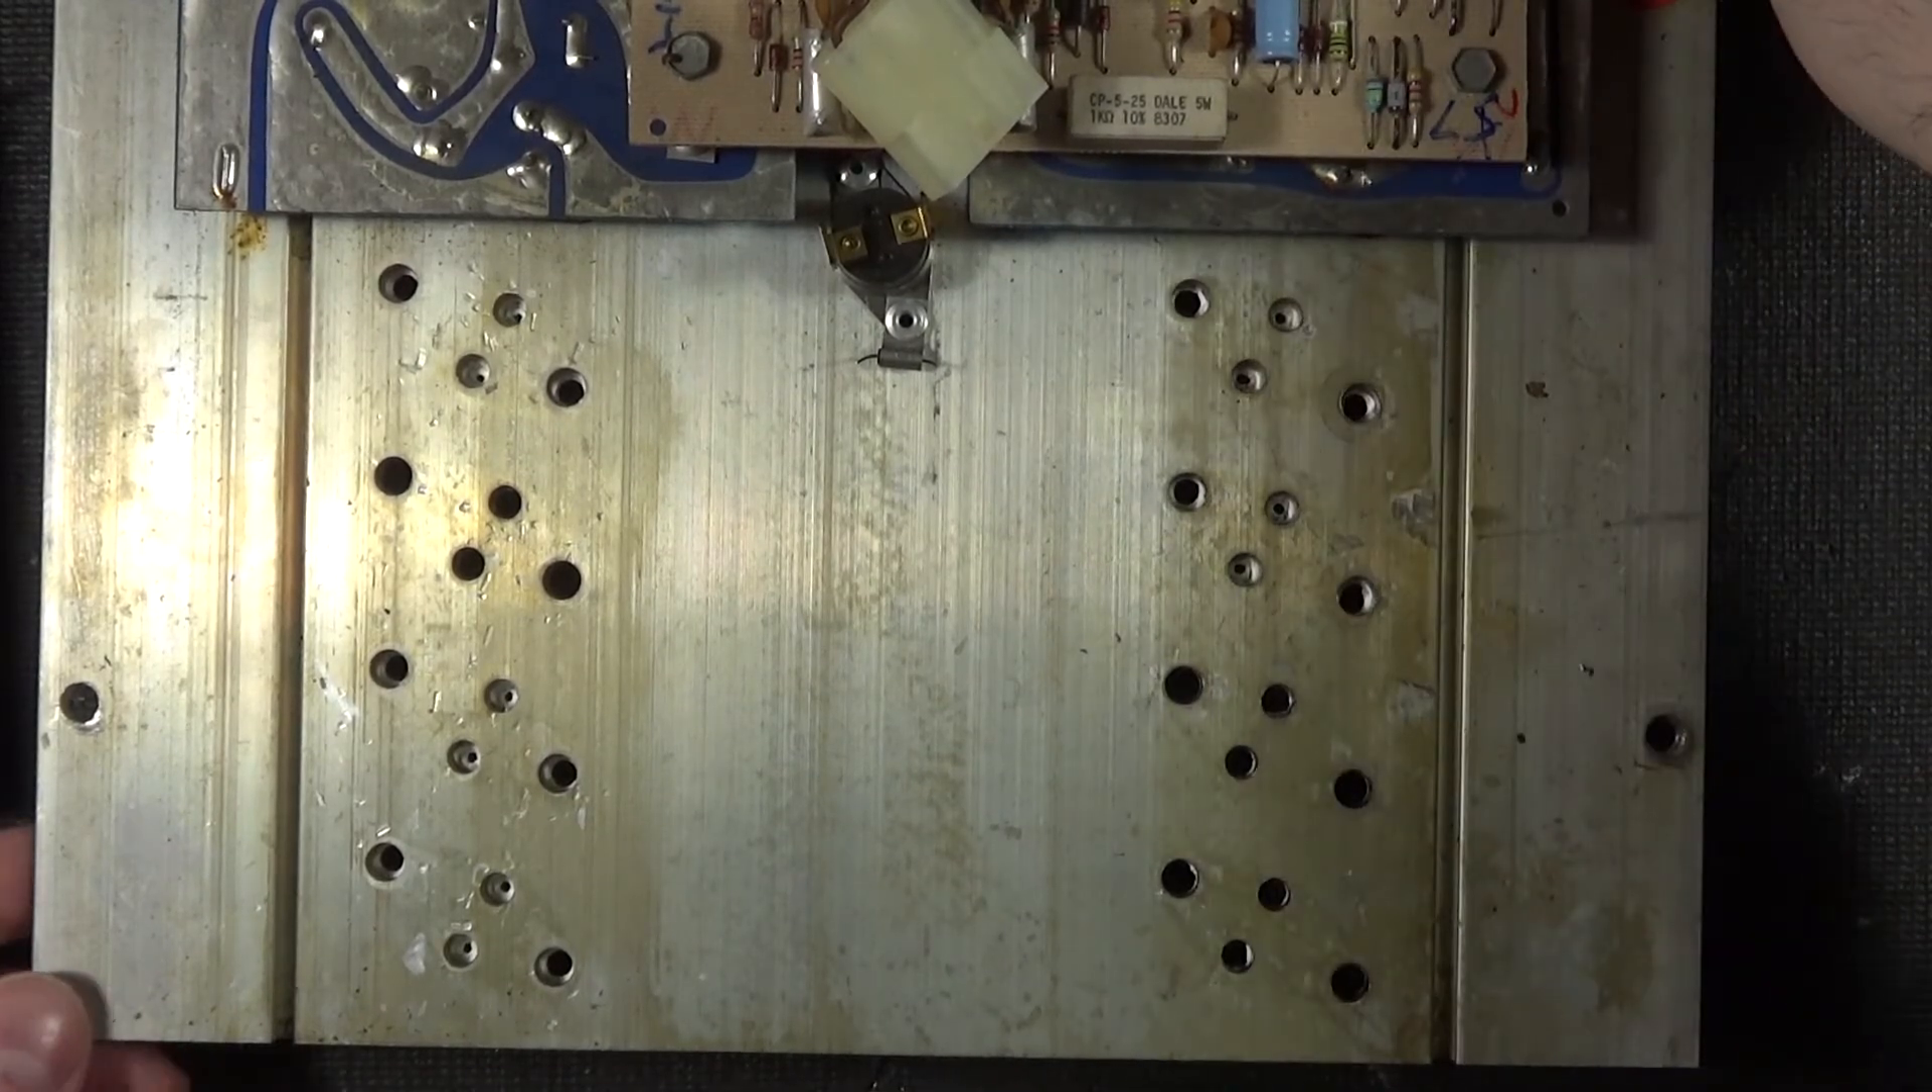The board has been freed, and if you notice, where'd all the transistors go?